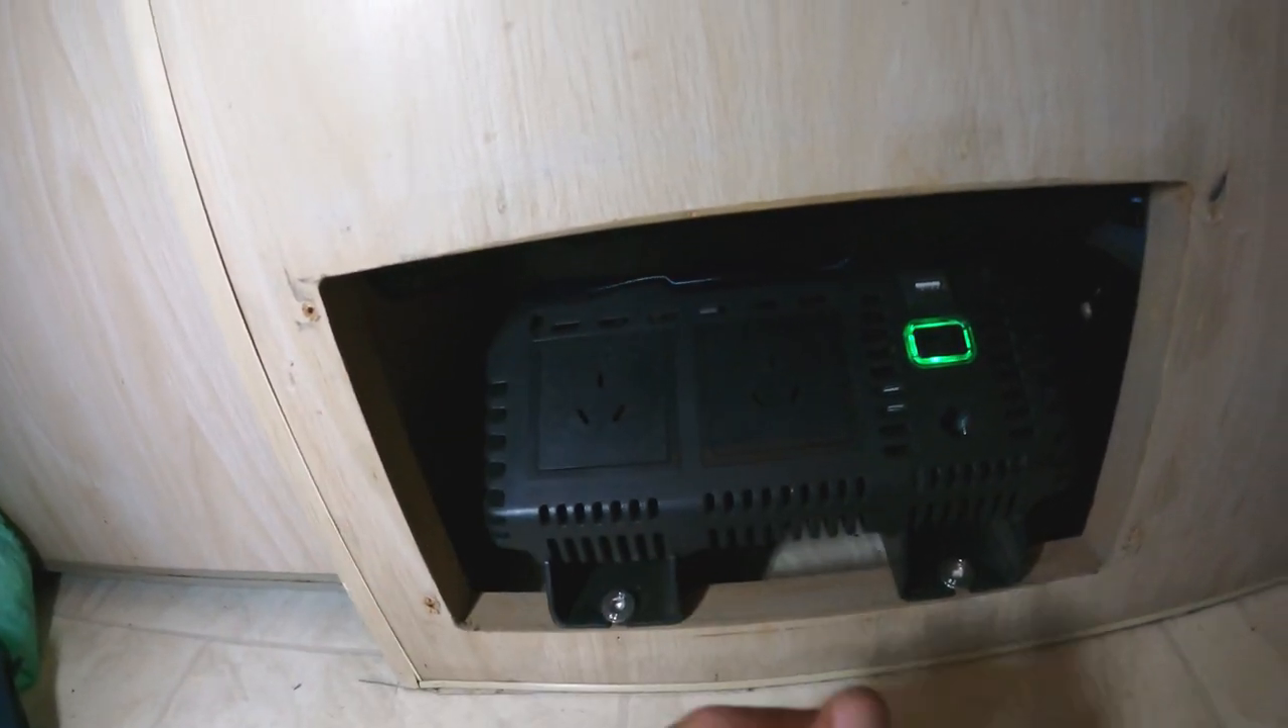You can access your inverter in there, I just need to put a bit of like aluminium trim around the edge, just to finish it off, that'll look nice, but yeah, it'll just look like that.